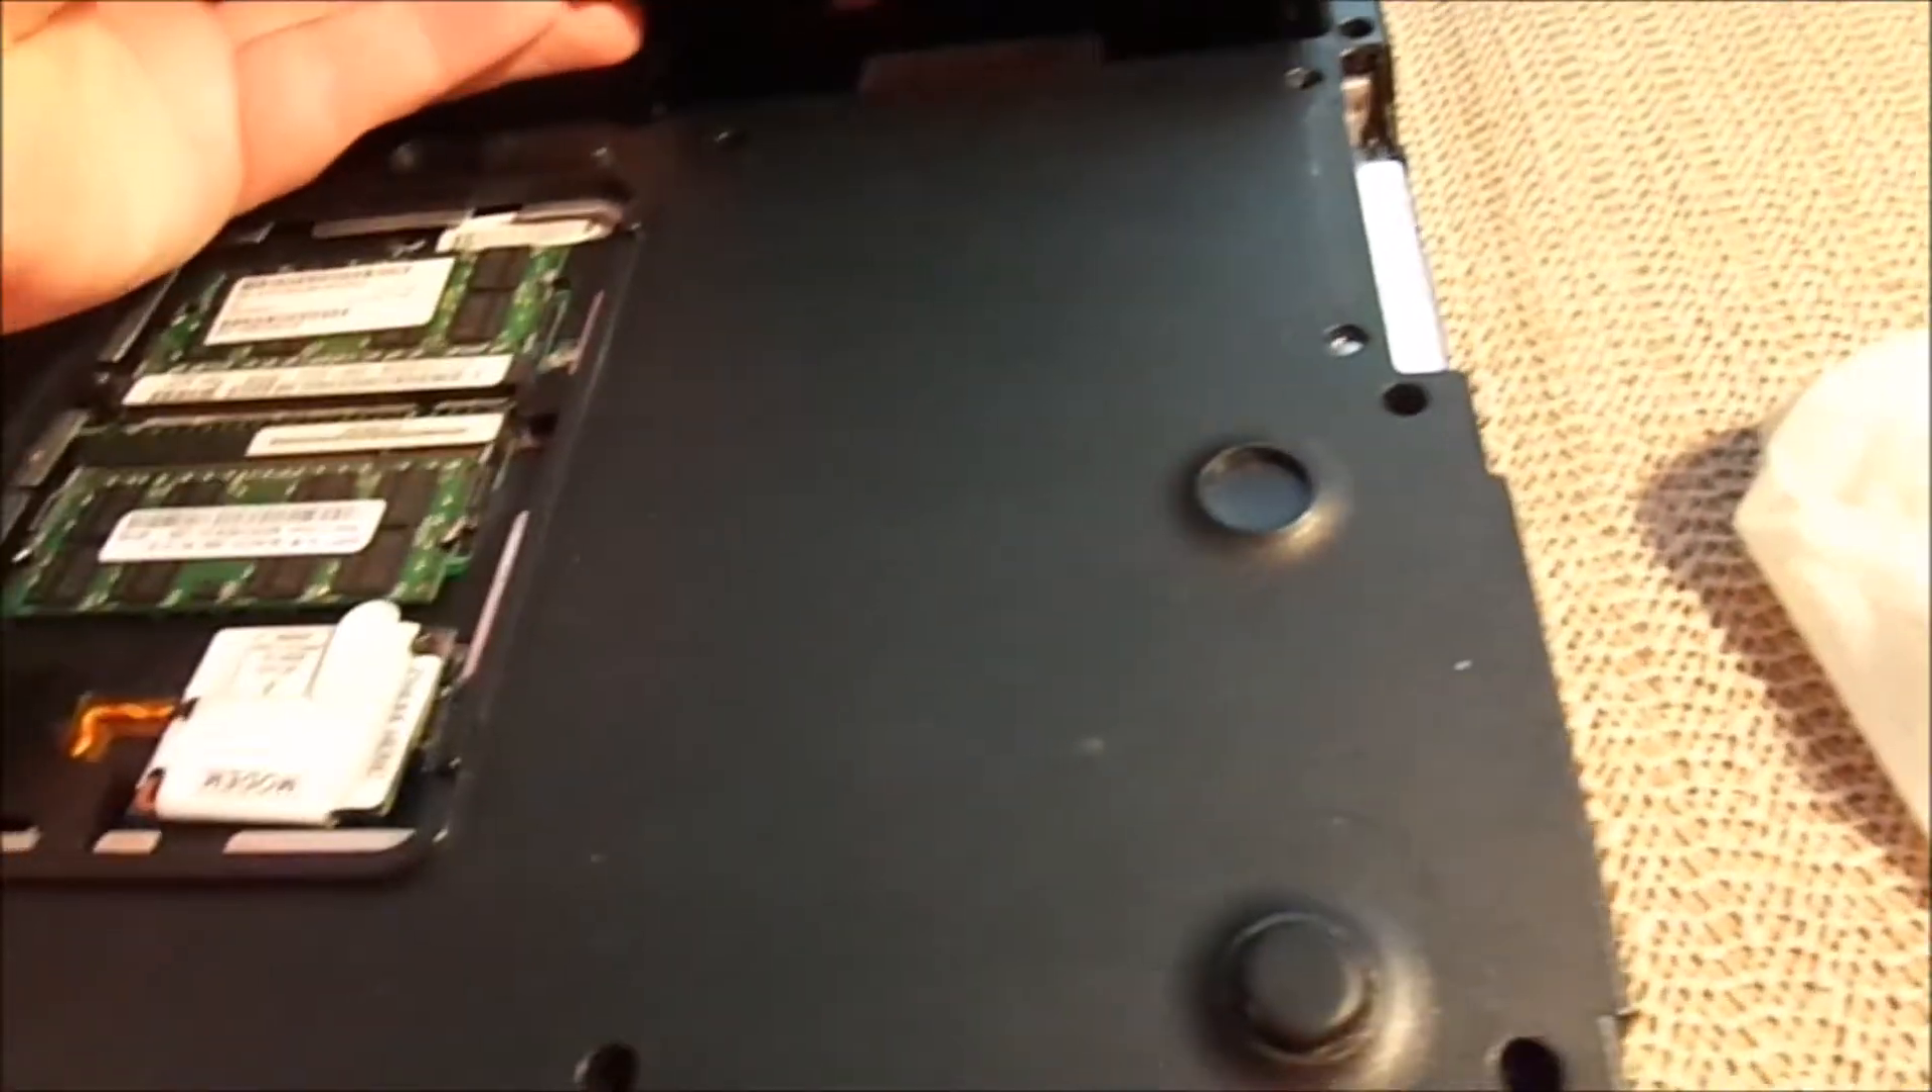I have not put all the screws back in this laptop yet, because when you take it apart again, you know, that'll just make it a little bit easier.